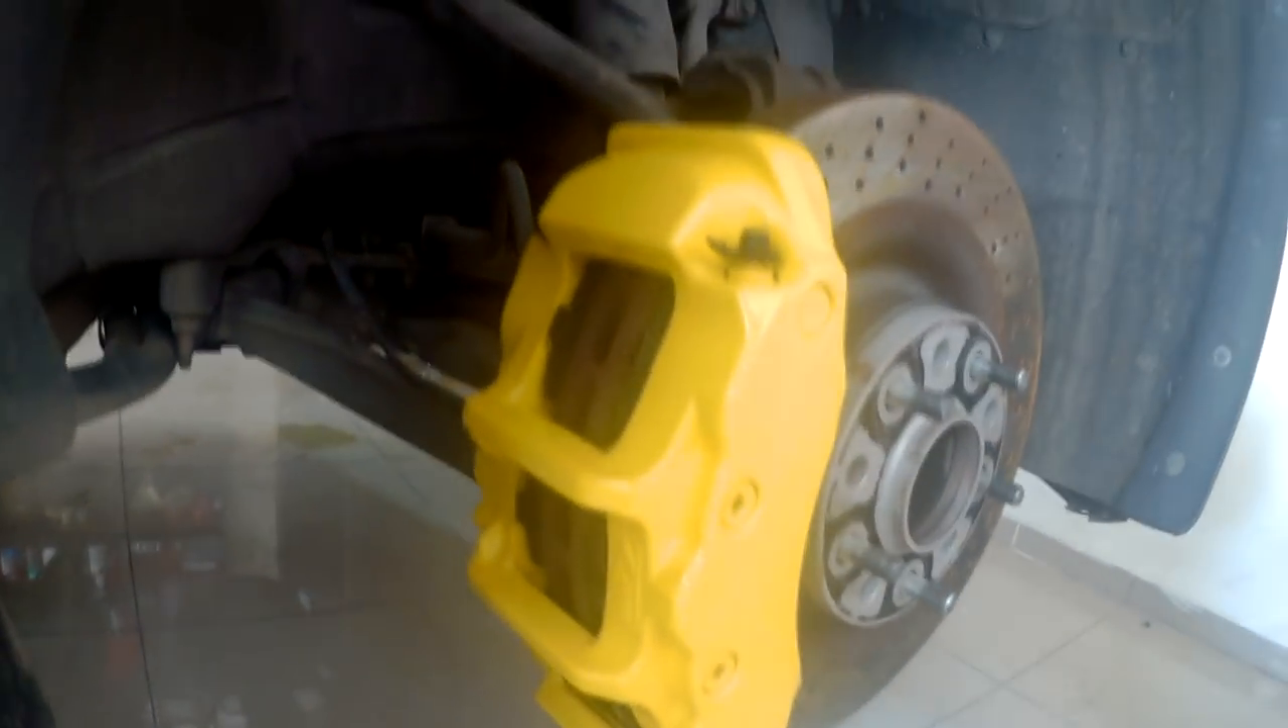Так ну по итогу суппорта поставлены на место.